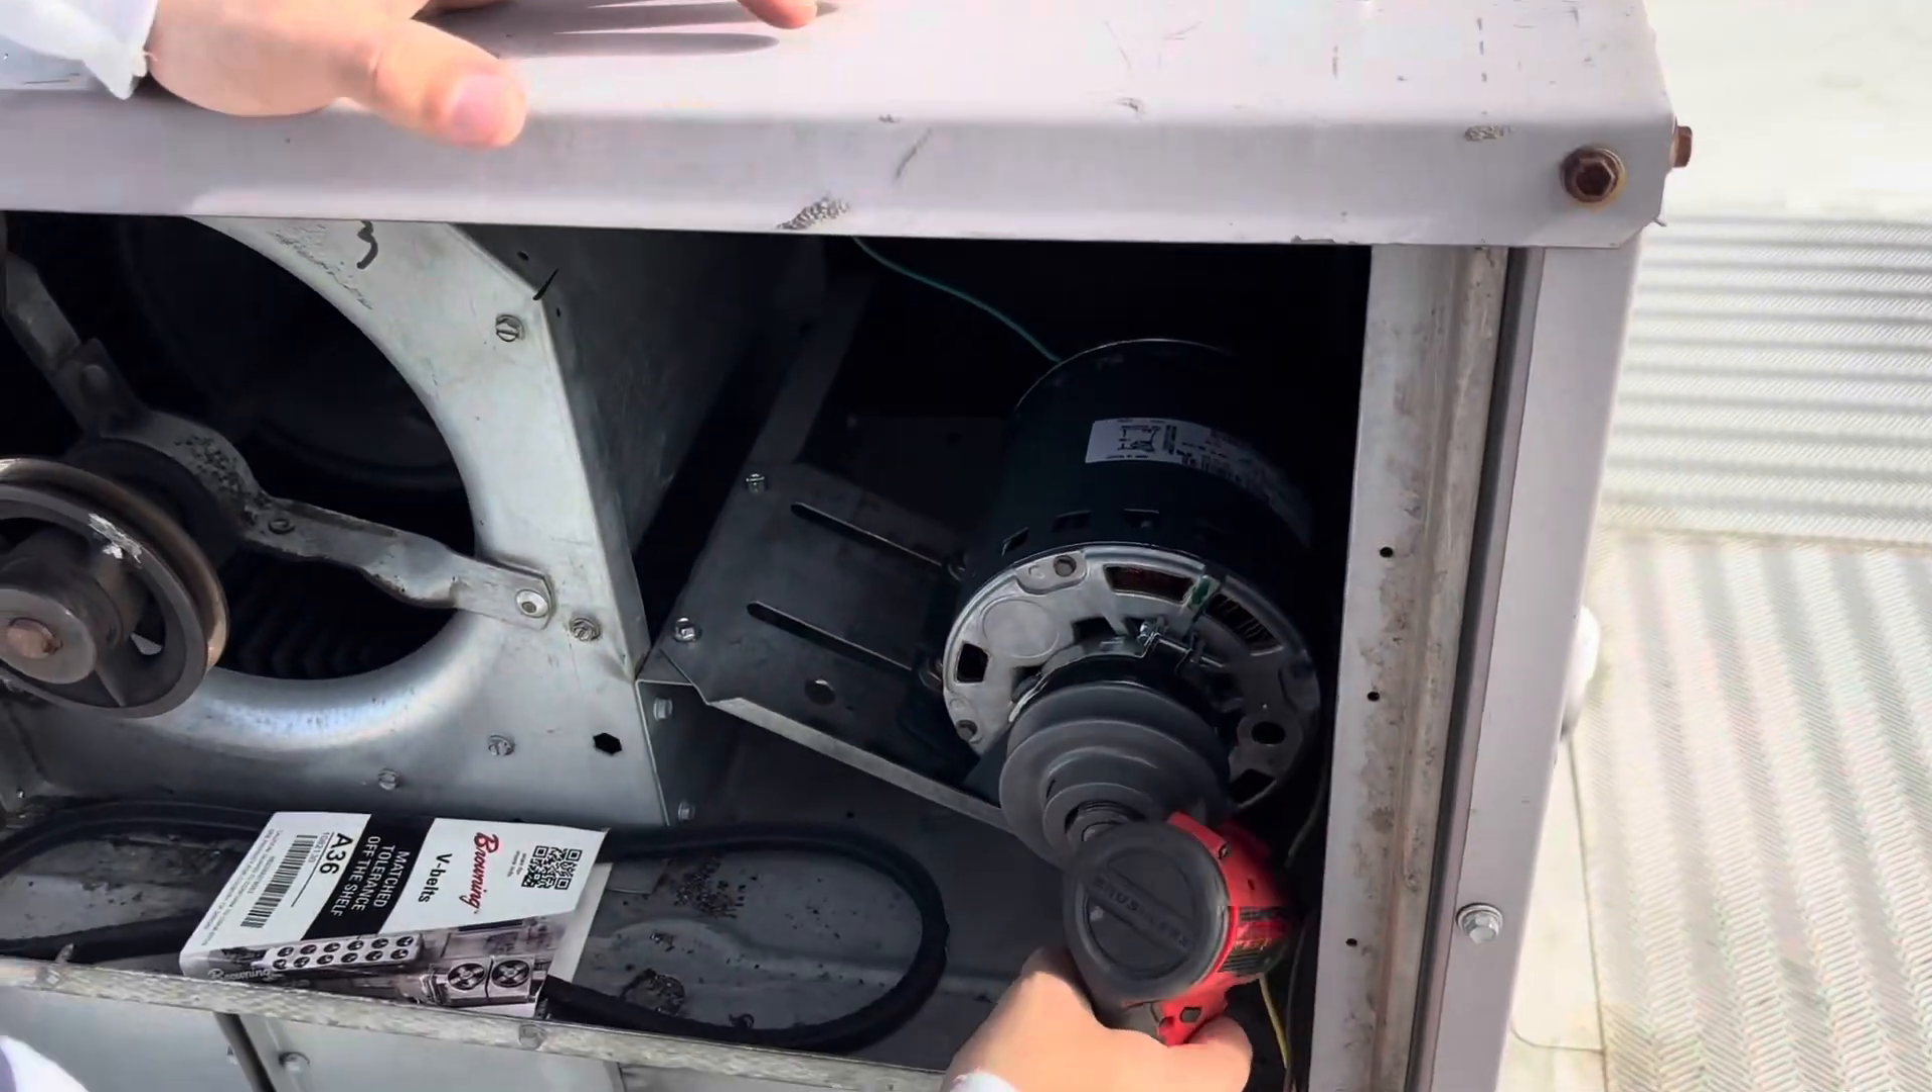All right we got our new motor on the bracket and we're putting it back in now.